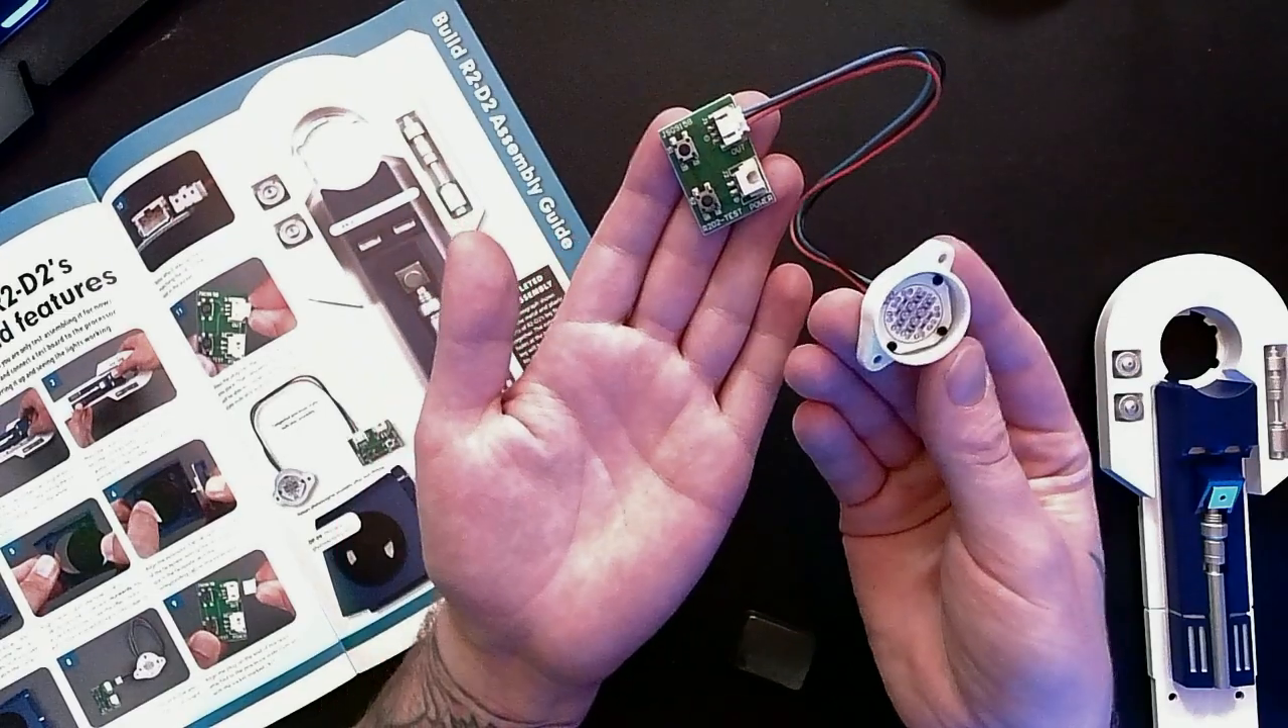Now we have a processor state indicator attached to a circuit board.